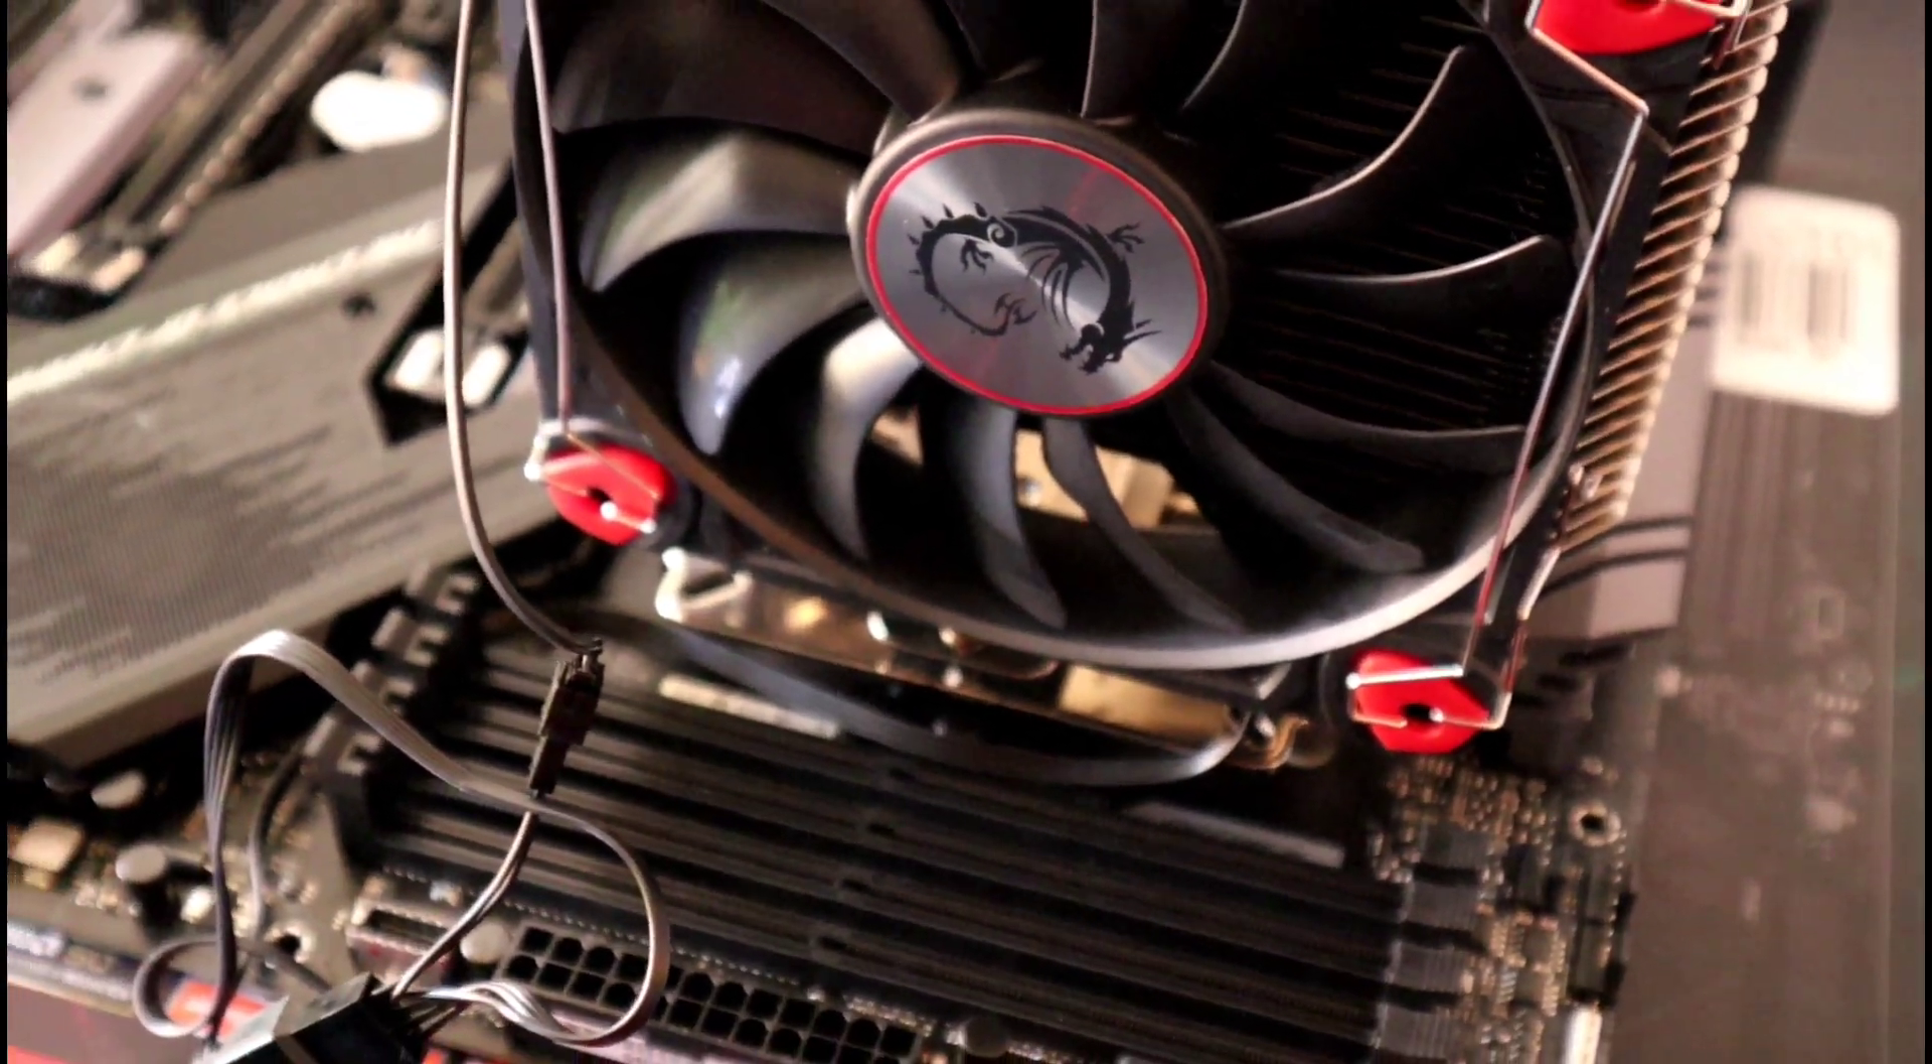Now that our cooler is installed, it's time to move on to the next step, NVMe for our operating system.